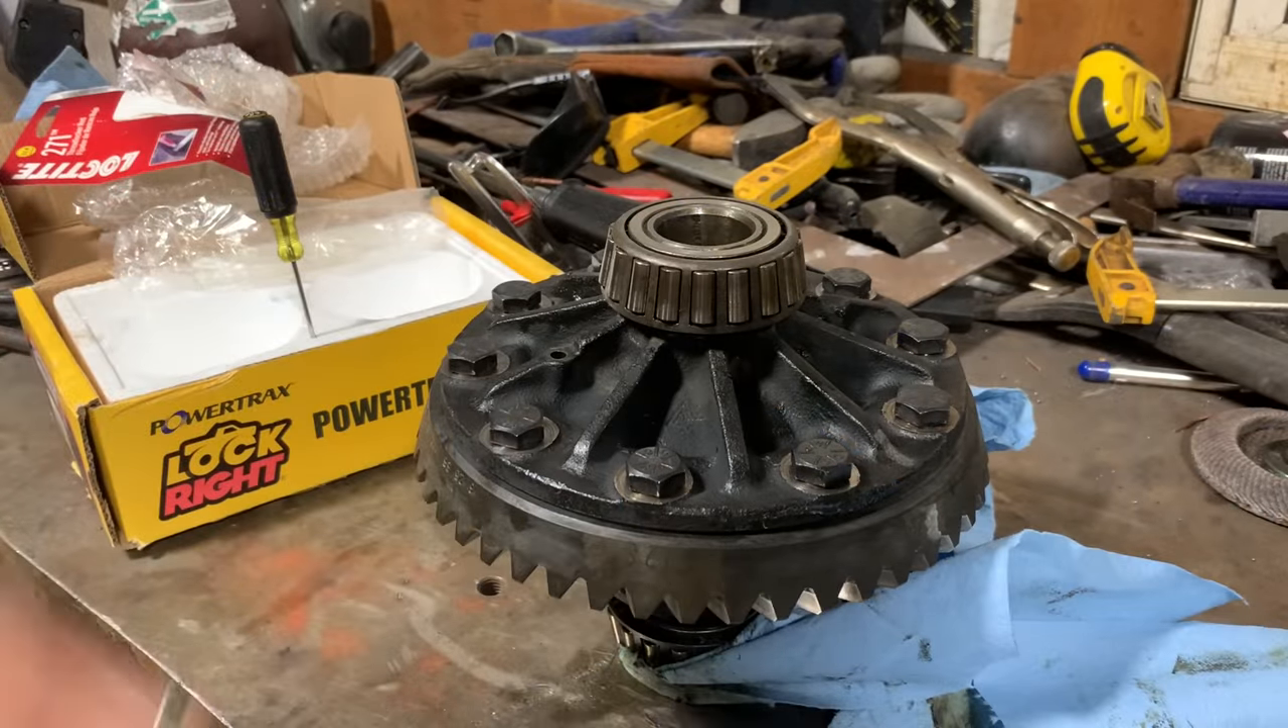I got my ring gear back on, and I'll just run through it one more time real quick with y 'all.